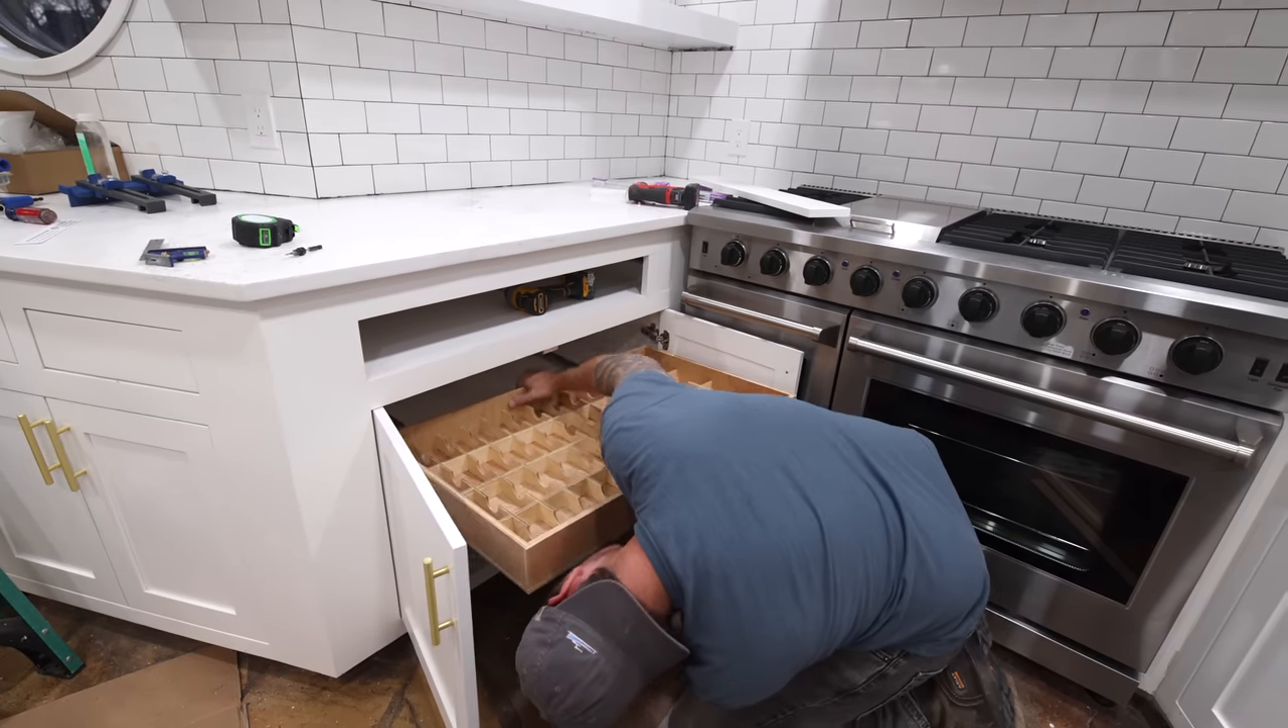You can also see at this point the countertops and tile backsplash are installed but i'll show you all of that in my next video which is going to walk you through the entire kitchen remodel from start to finish.